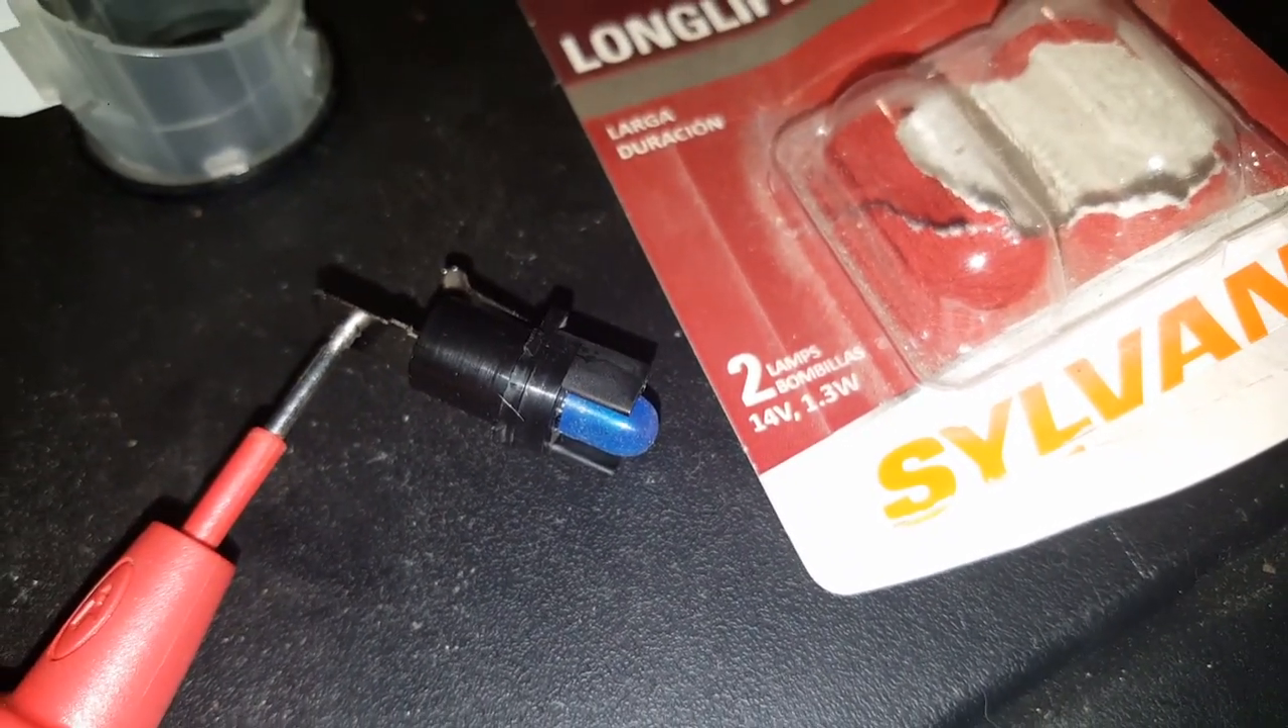But yeah that's the original blue sleeve that came on the original bulb and I managed to roll it off roll it back on the new bulb and that's a number 37 bulb.